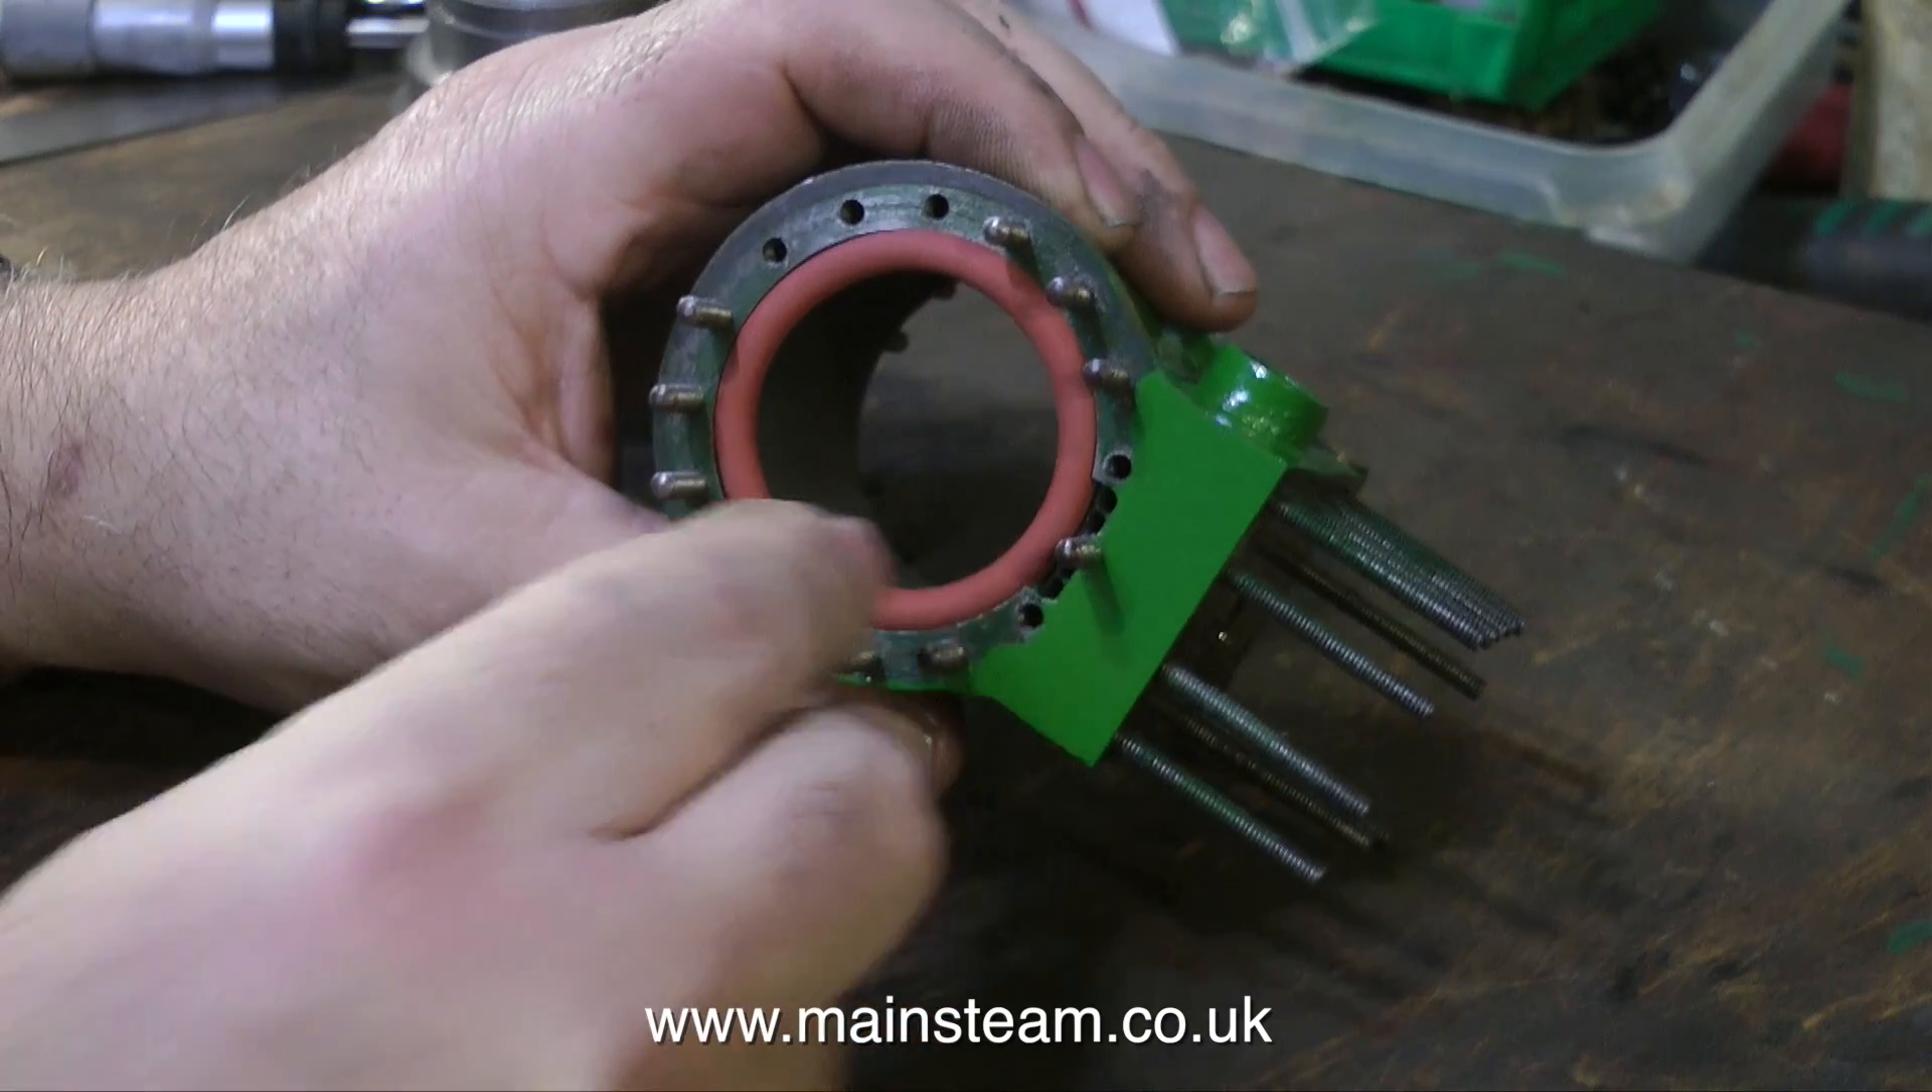This is a two inch silicone o -ring, two inch OD and it fits quite well in the bore.